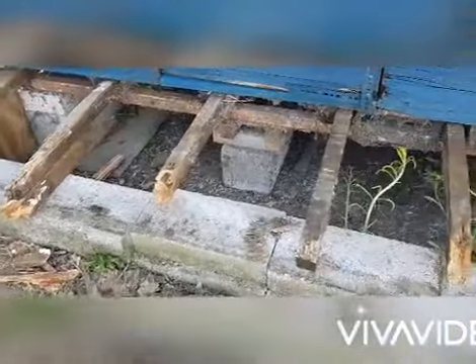That's the first half of the walkway ripped up.